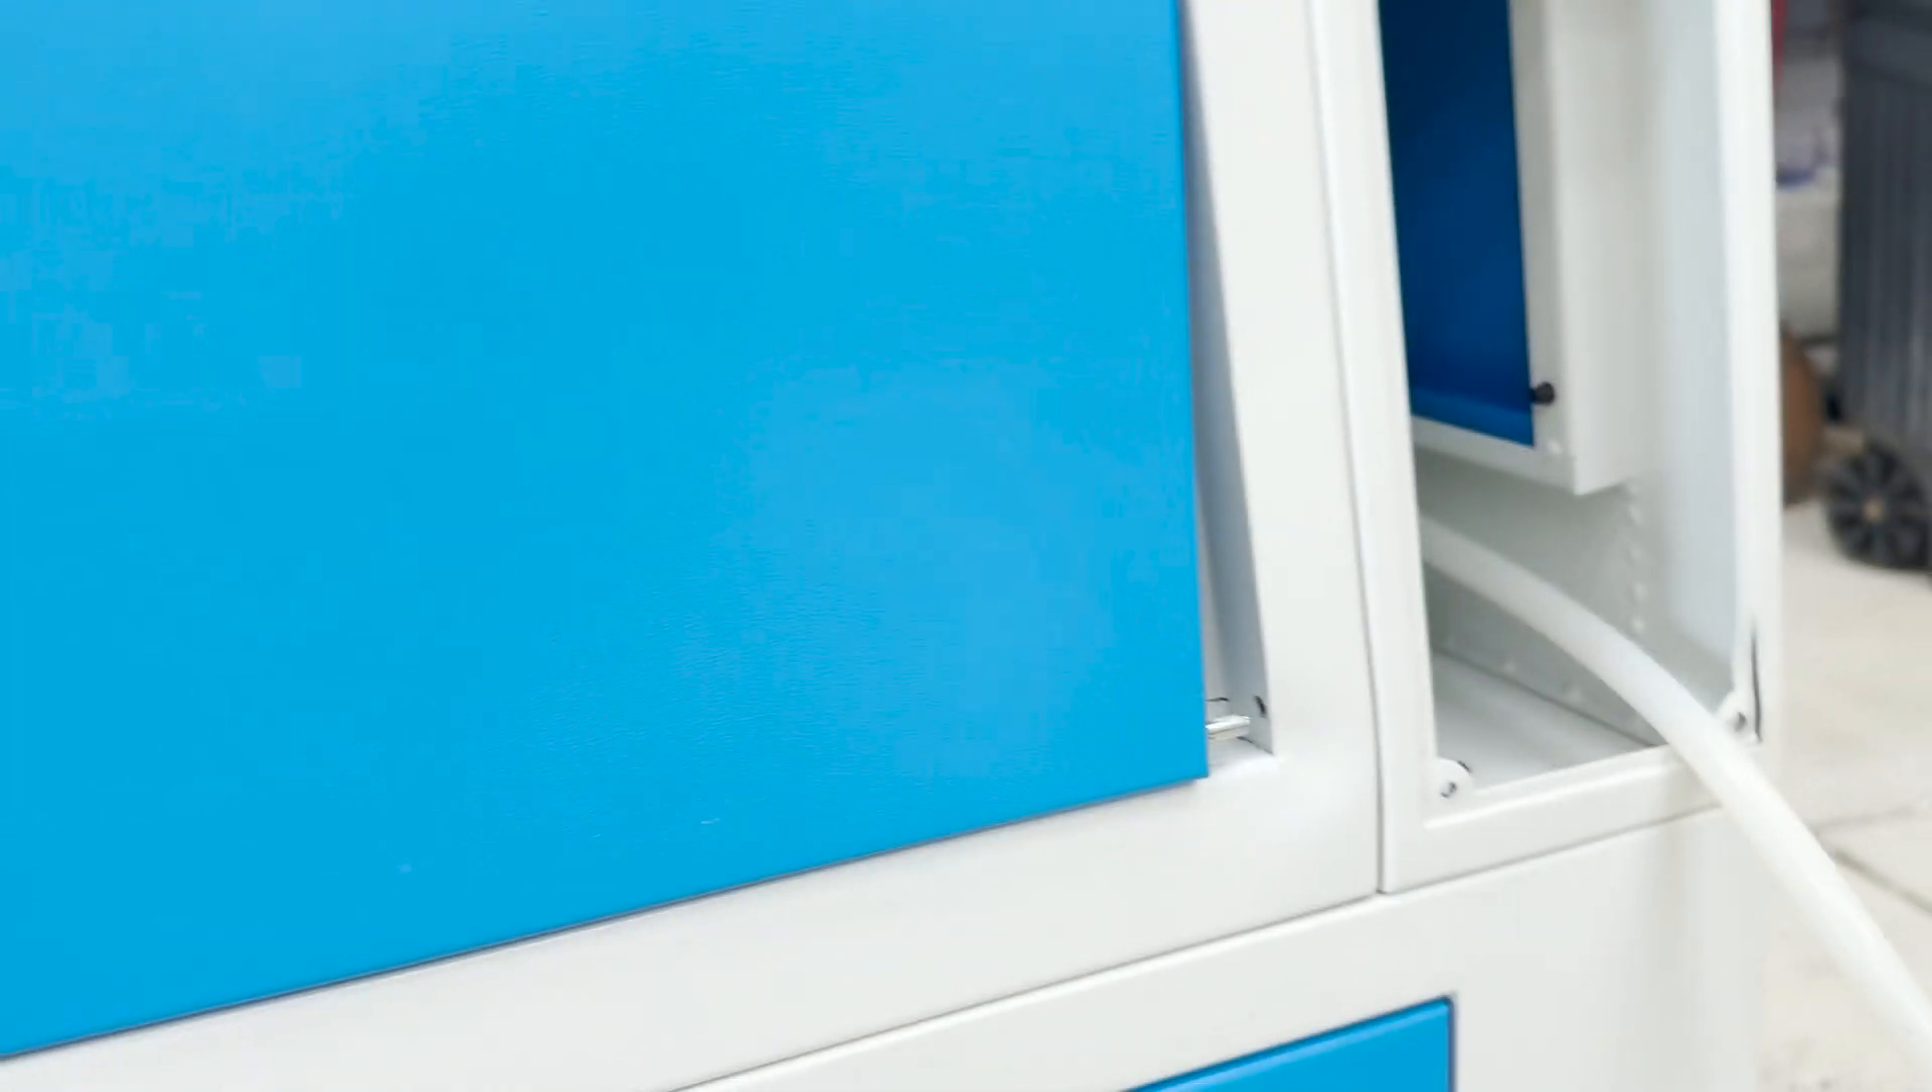We've got a huge gap over here.